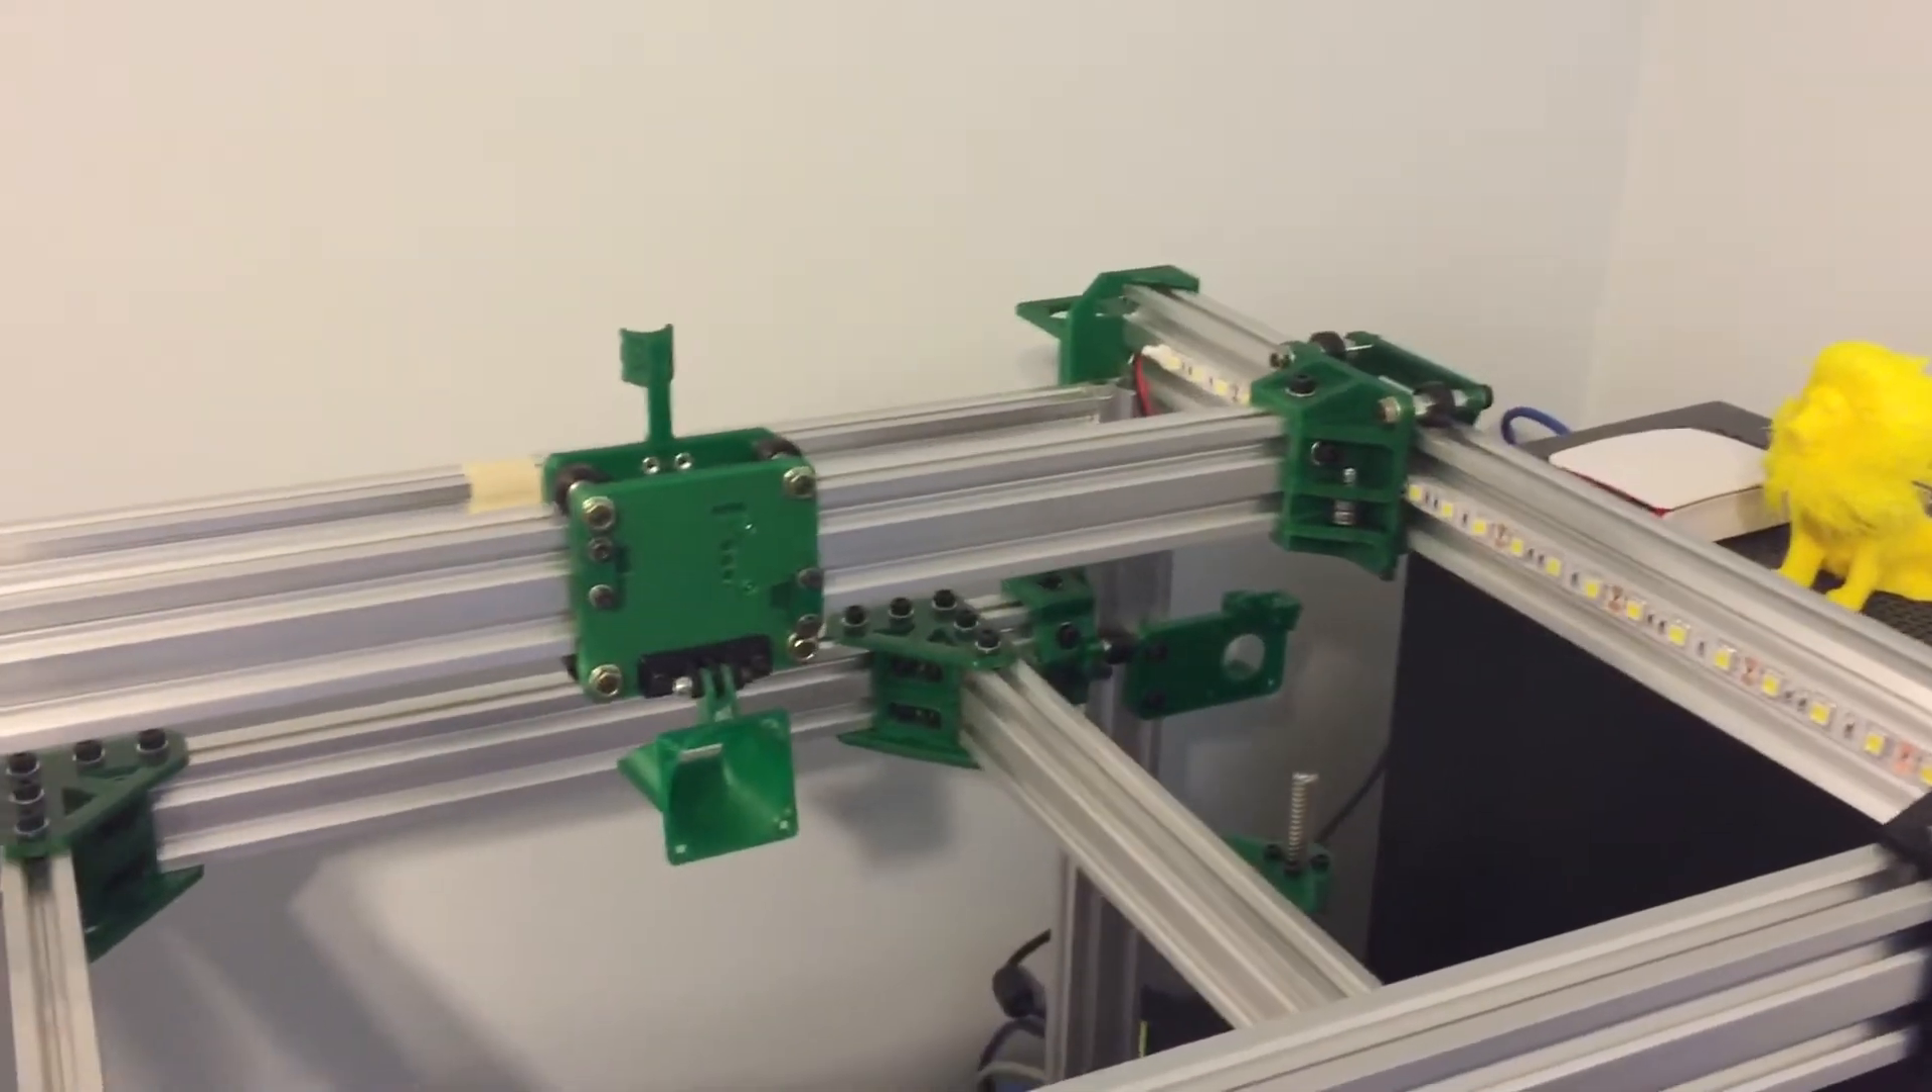I'm also using the three-wheeled H-bar guides, although I don't have the belts or motors or anything on yet.